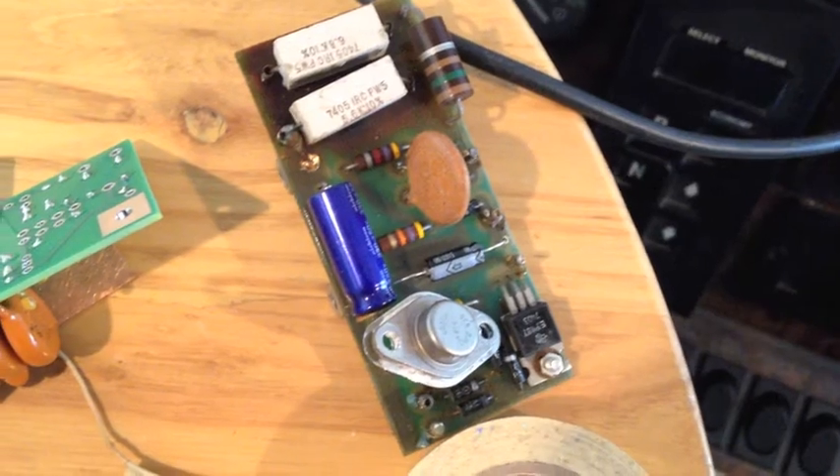At this point, I've got the board out.